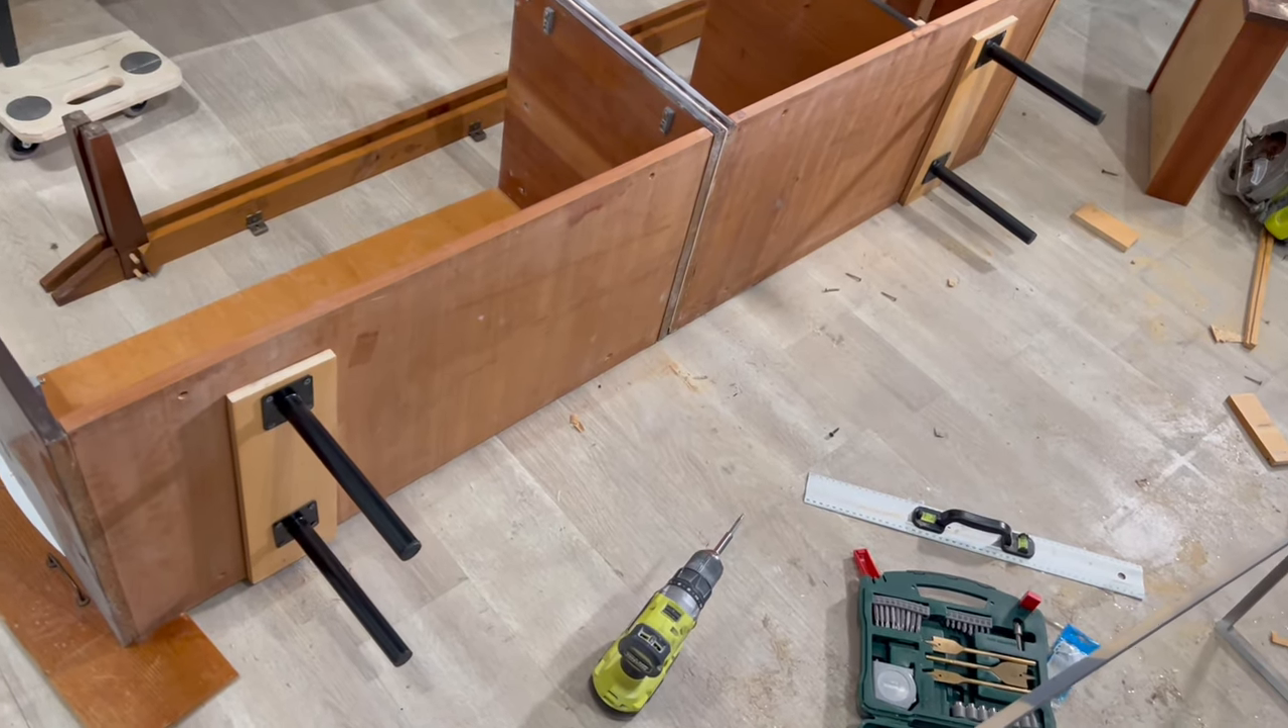Nogi są na swoim miejscu, więc zabieram się za ściąganie lakierów z niektórych elementów.